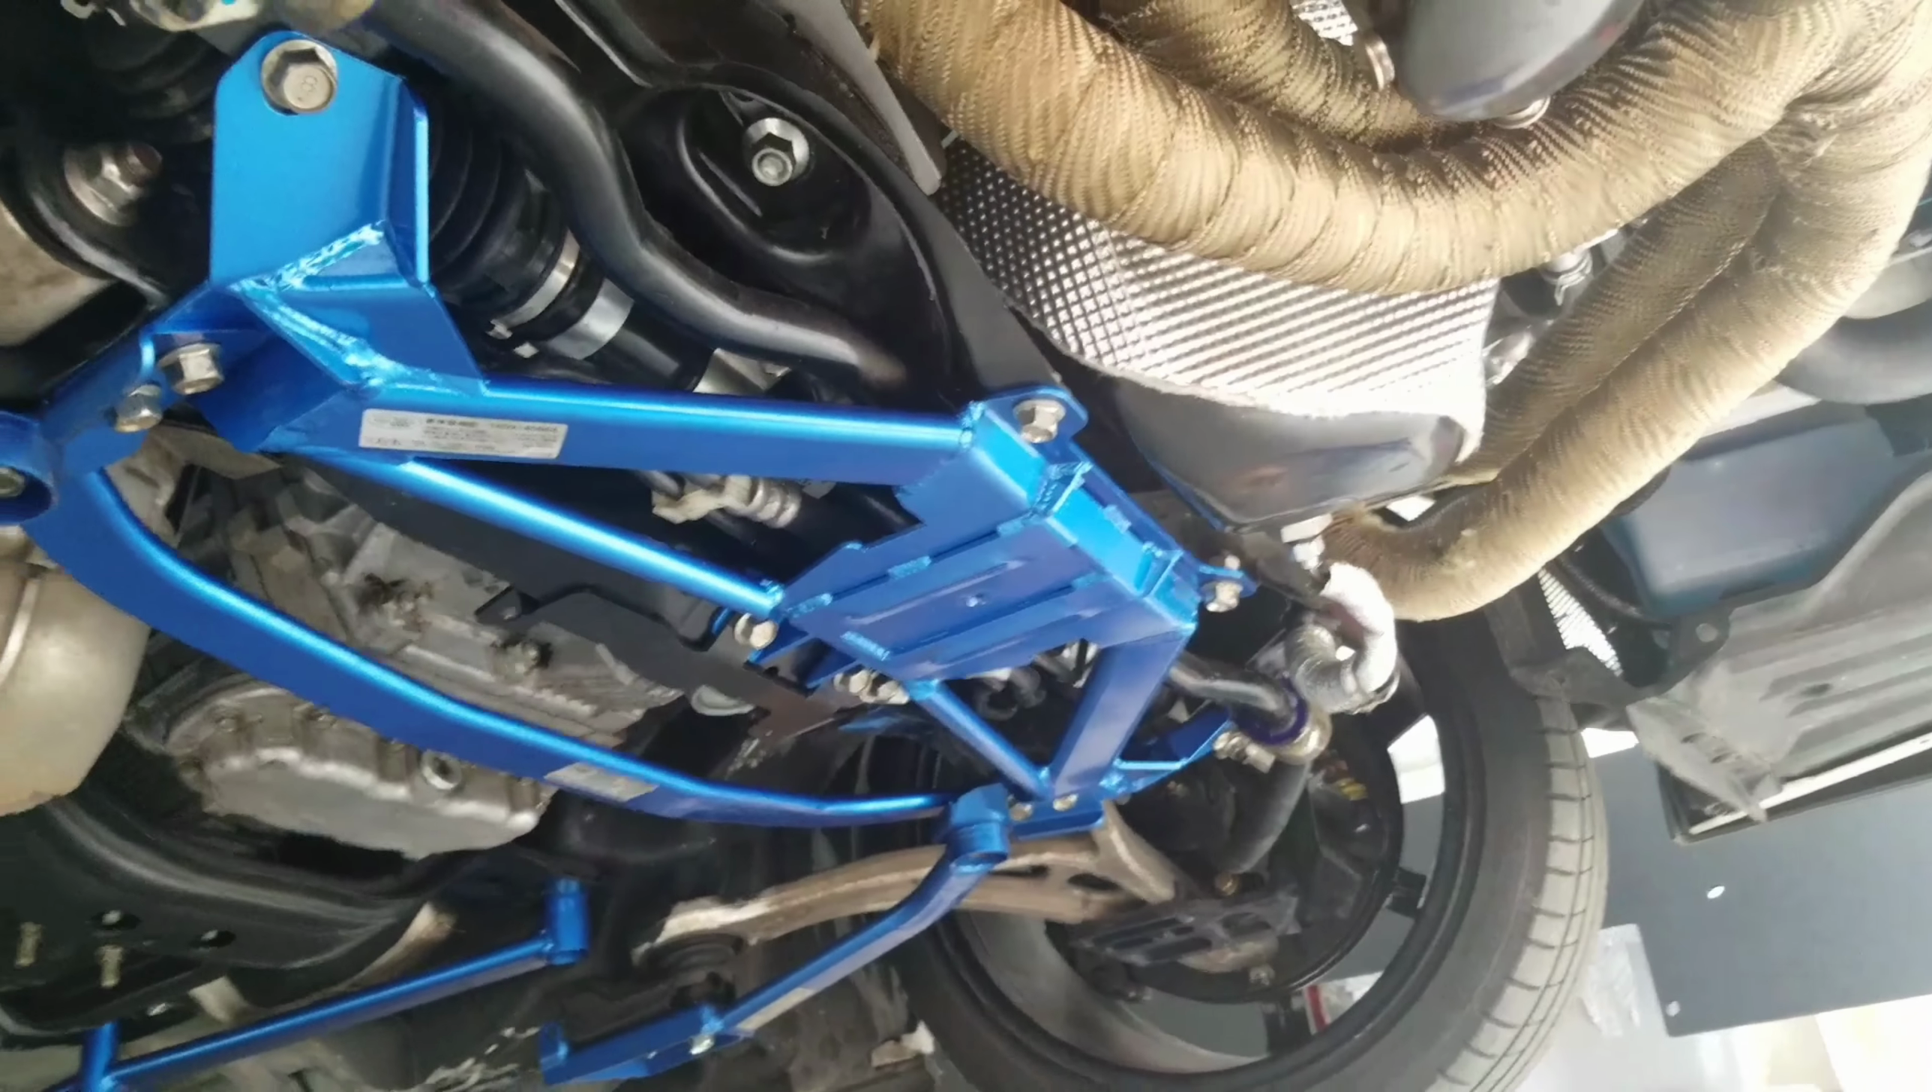The last piece I installed was this power brace up front under the front subframe.